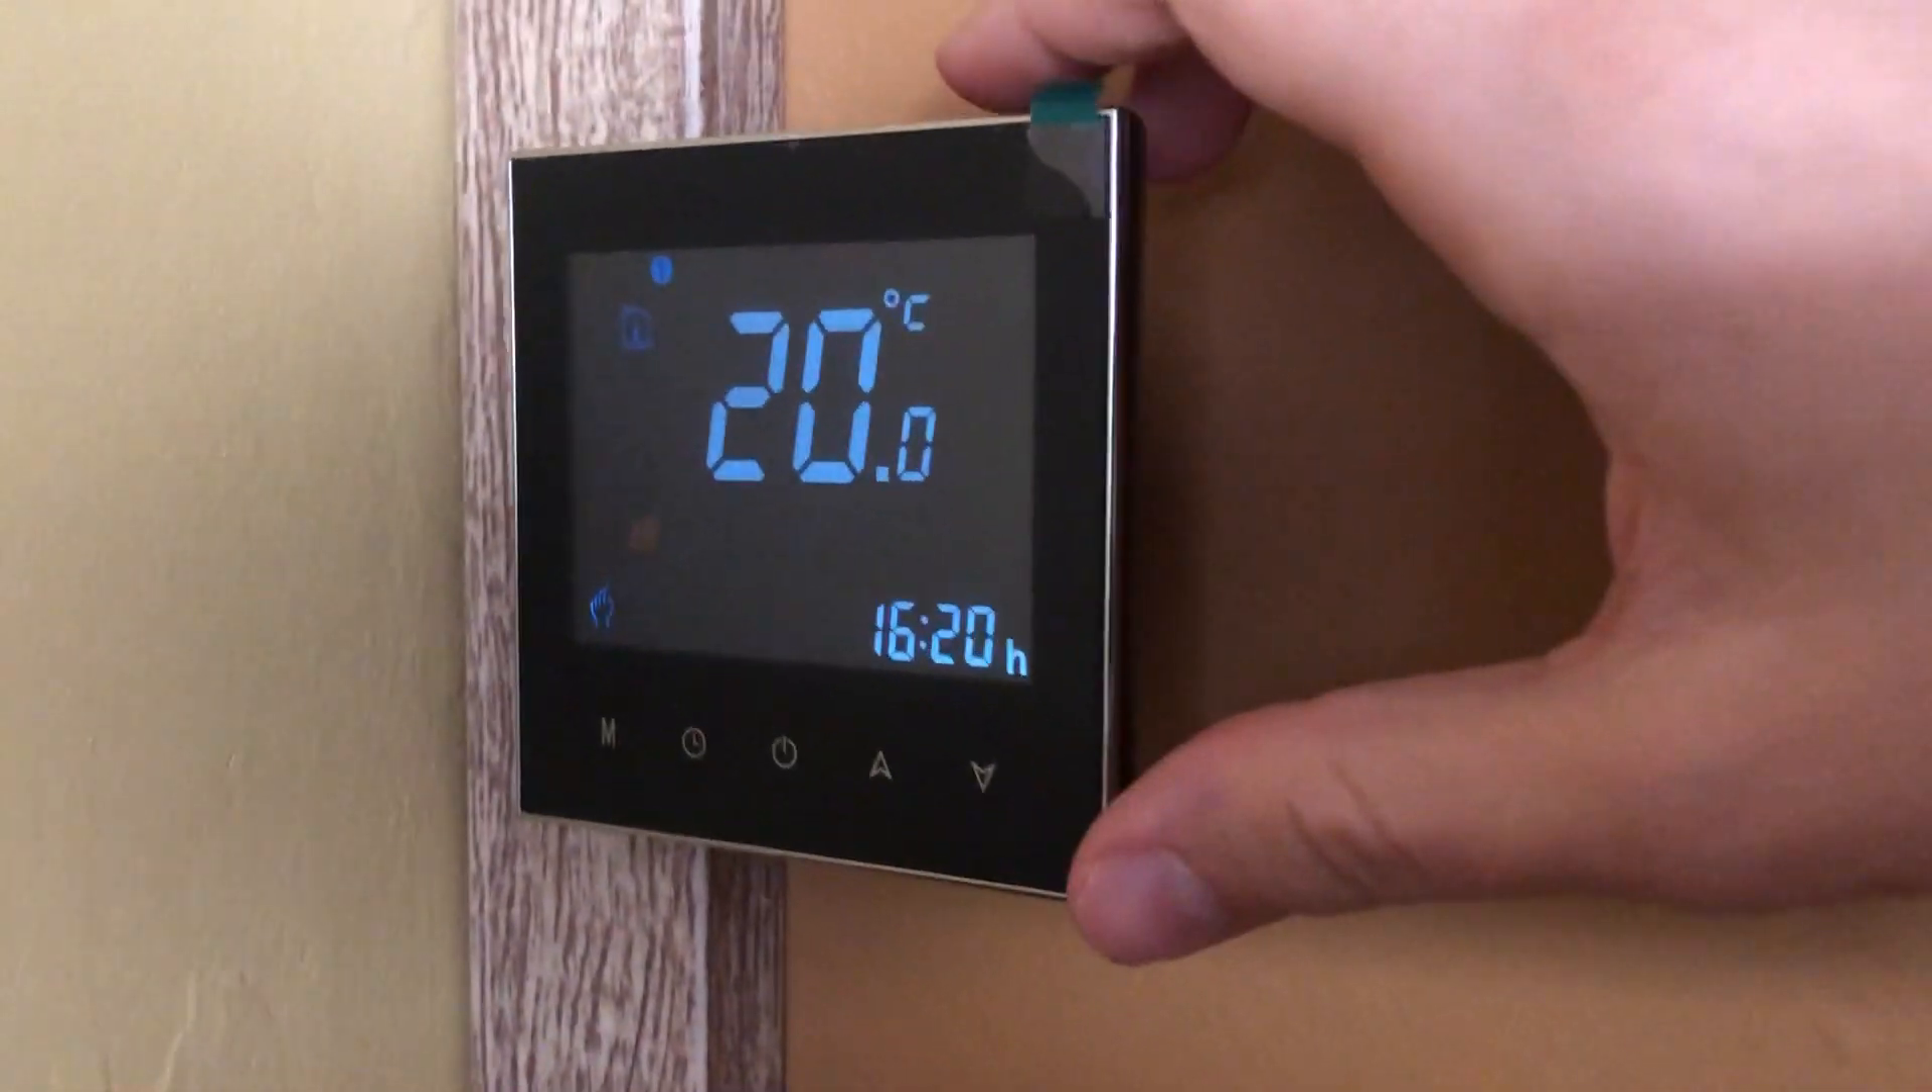And this is how the thermostat looks like after being installed.